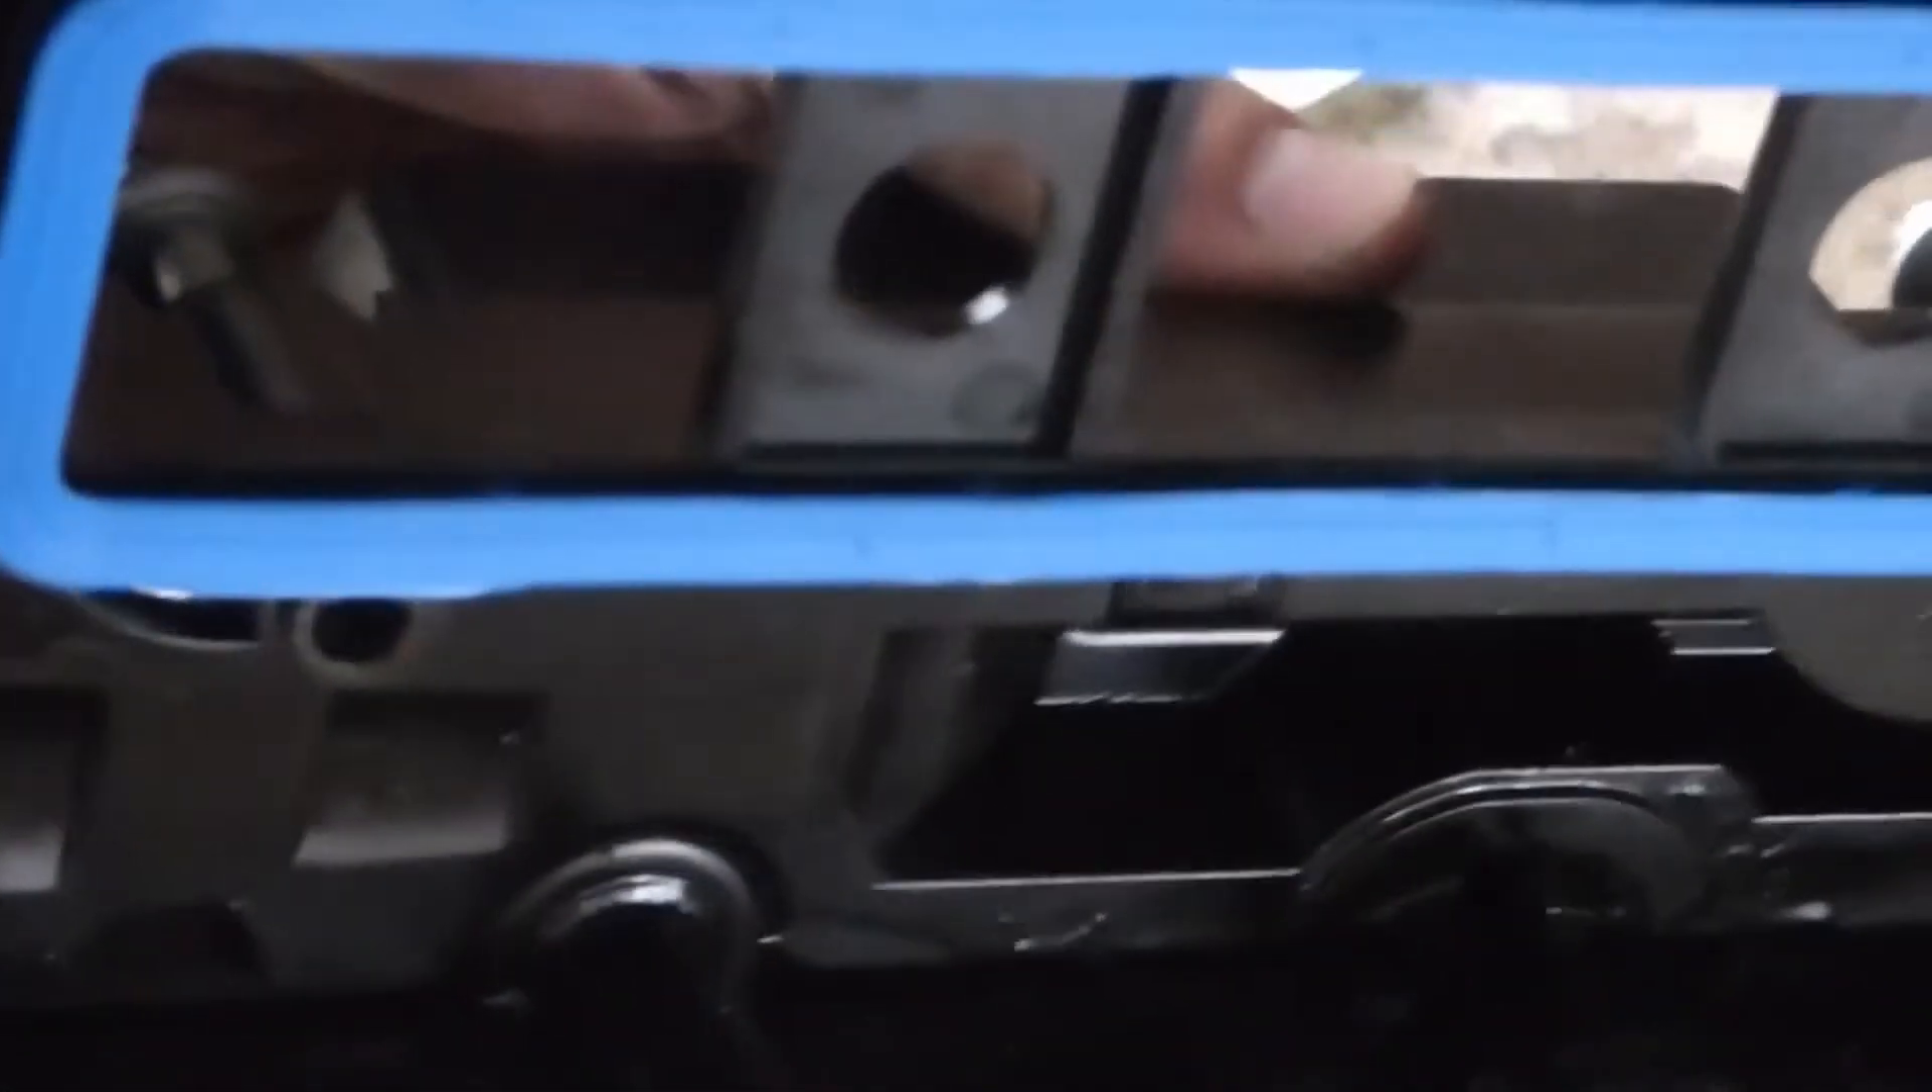All right so we got the new gasket on and stick it back on now.